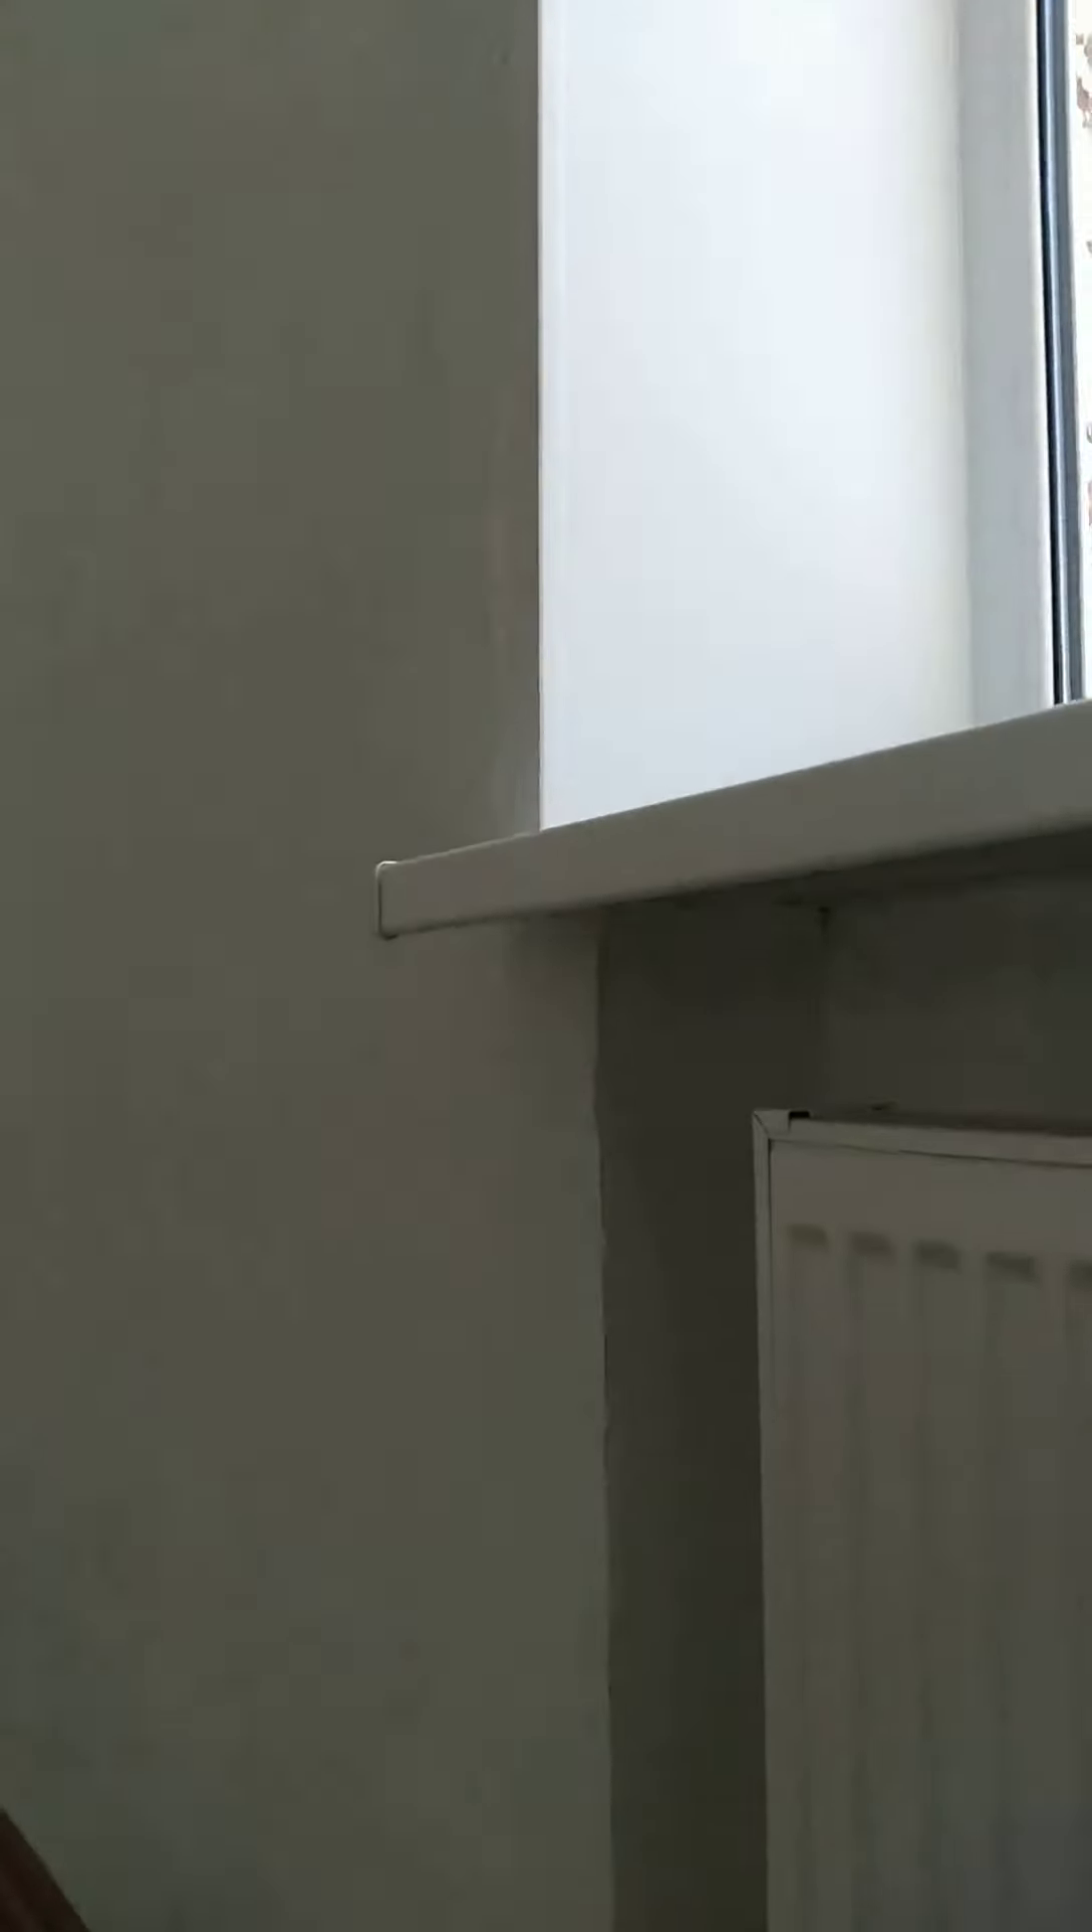Все, значит, подоконник установили. Откос установили. Все замазали.